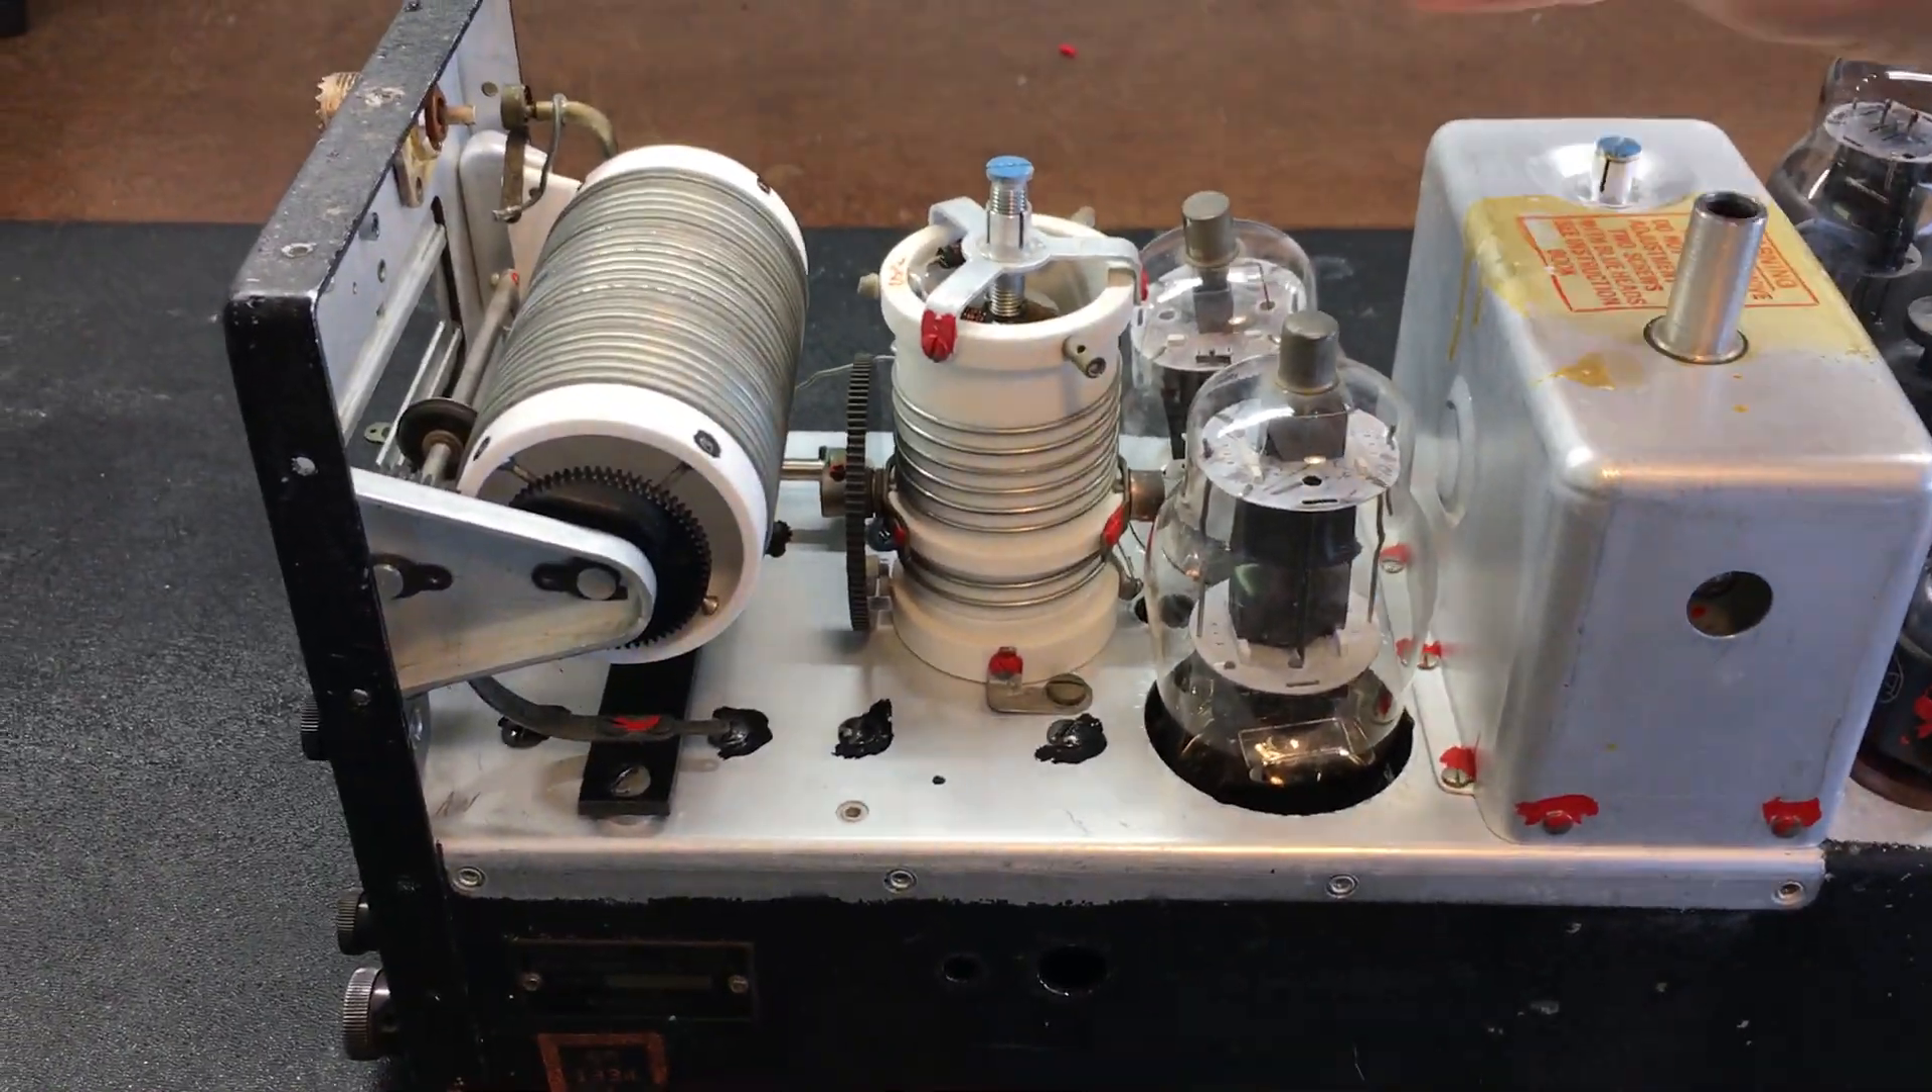I've removed a few items, but what we're going to have to do is remove all the vacuum tubes.